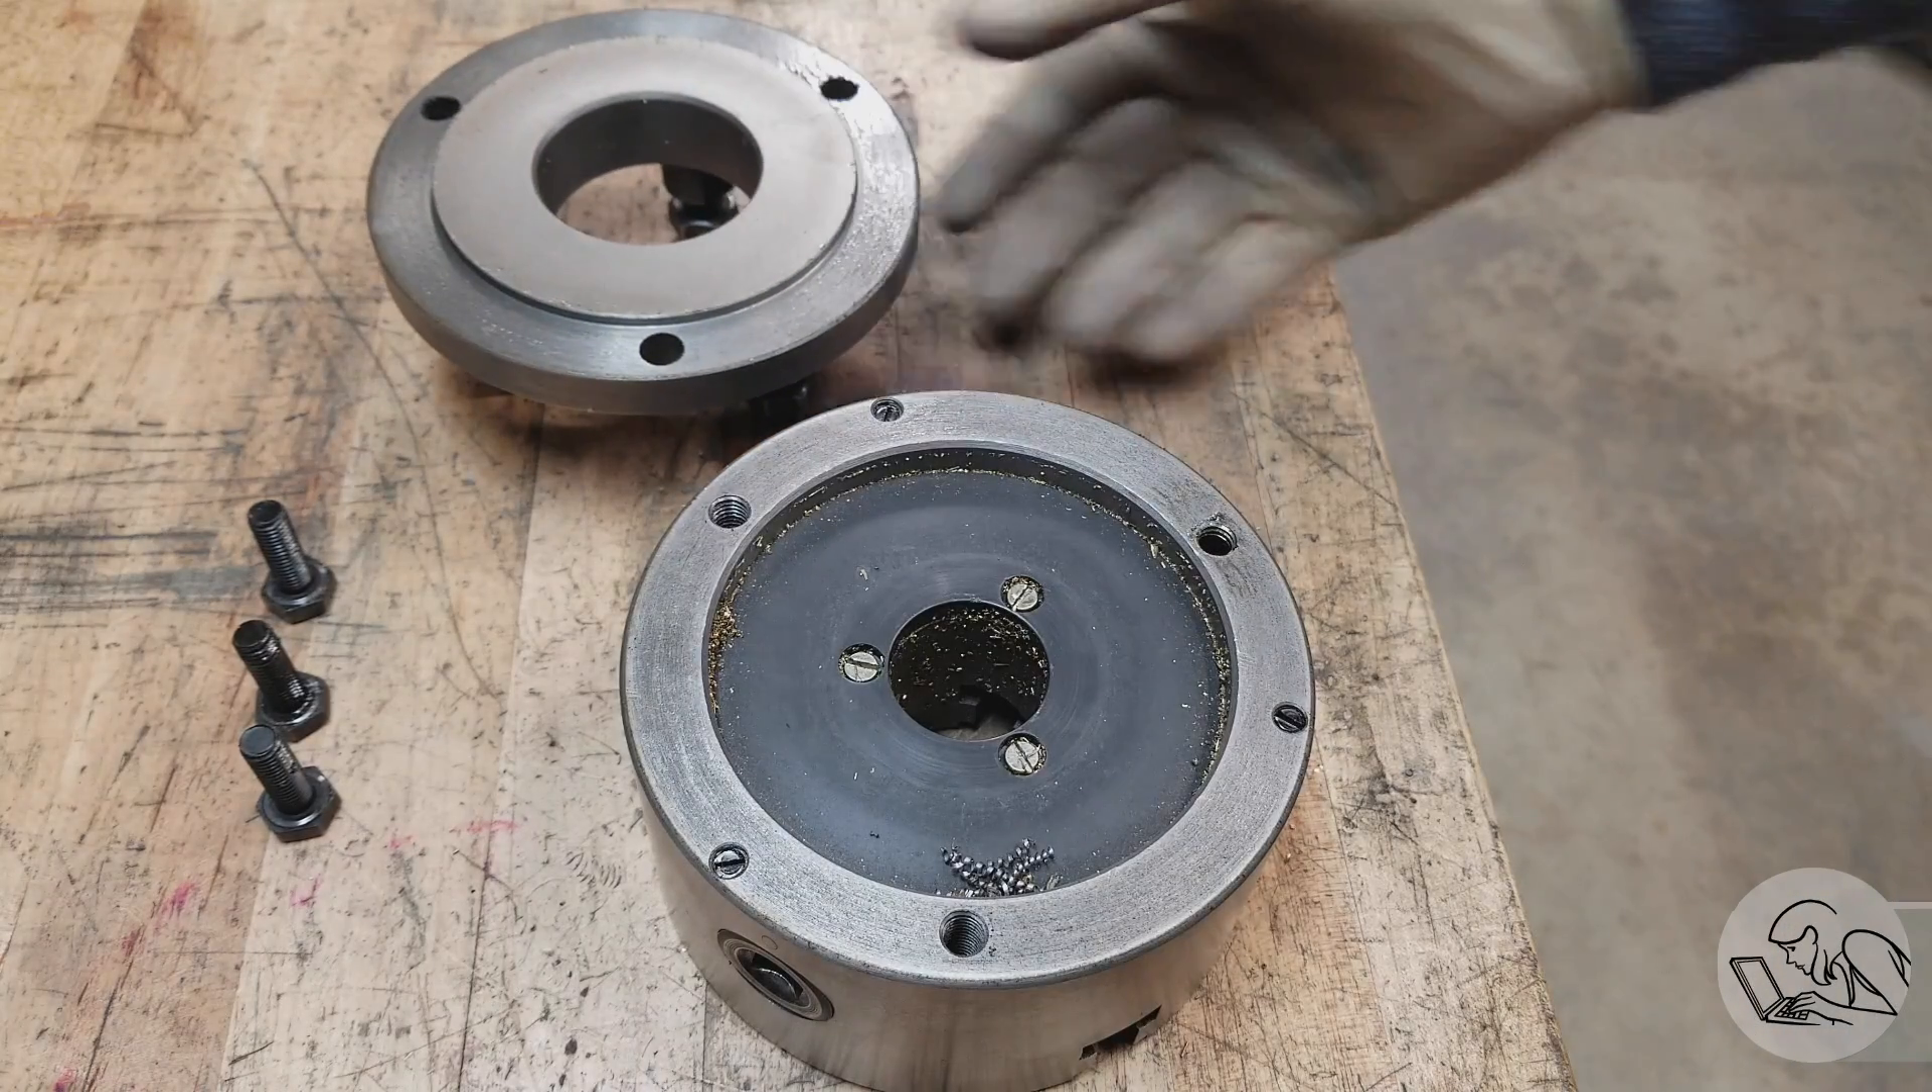Pulling that backing plate off now you can see that shoulder that registers on the back of the chuck.